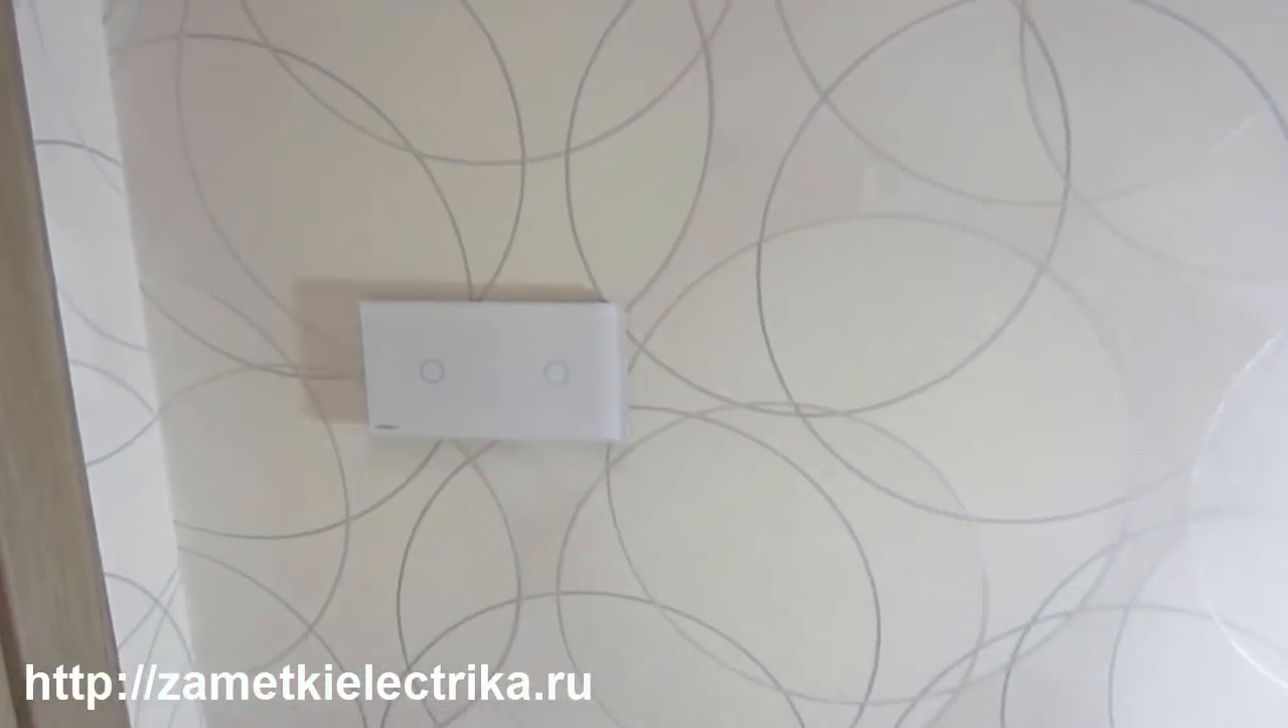Вот панель установлена, вот так он смотрится.